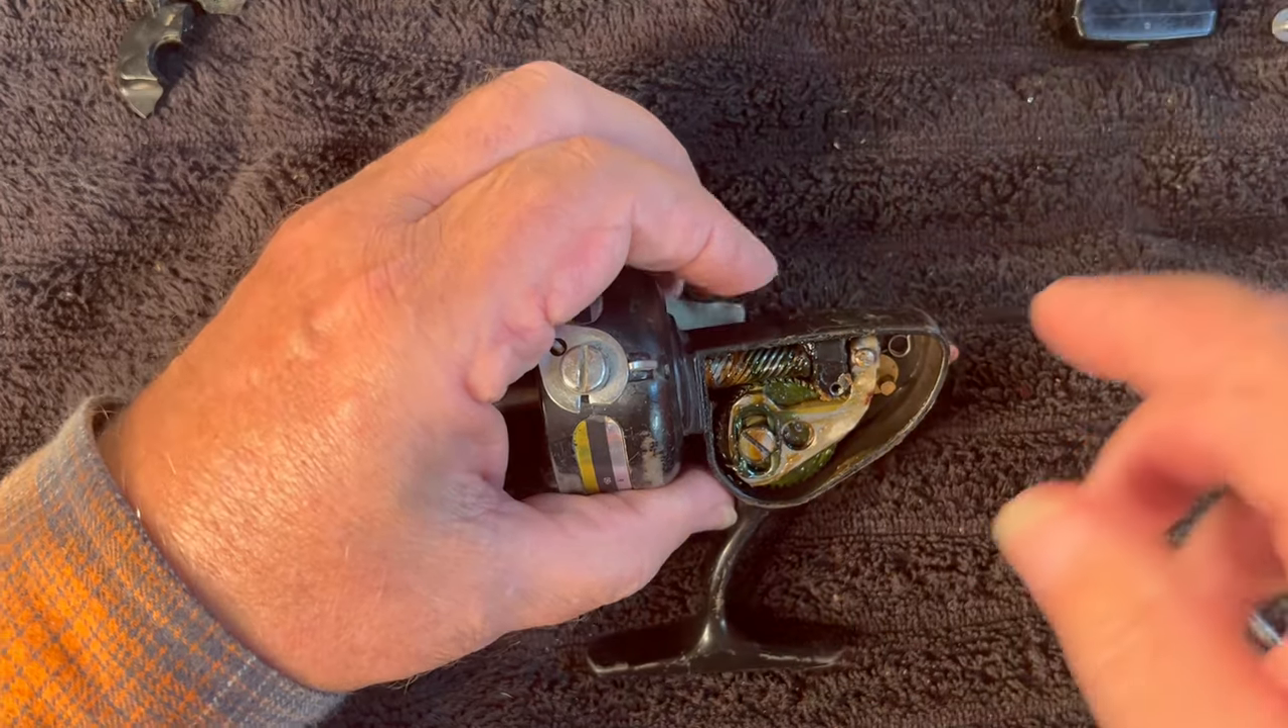So we've got the side cover off.